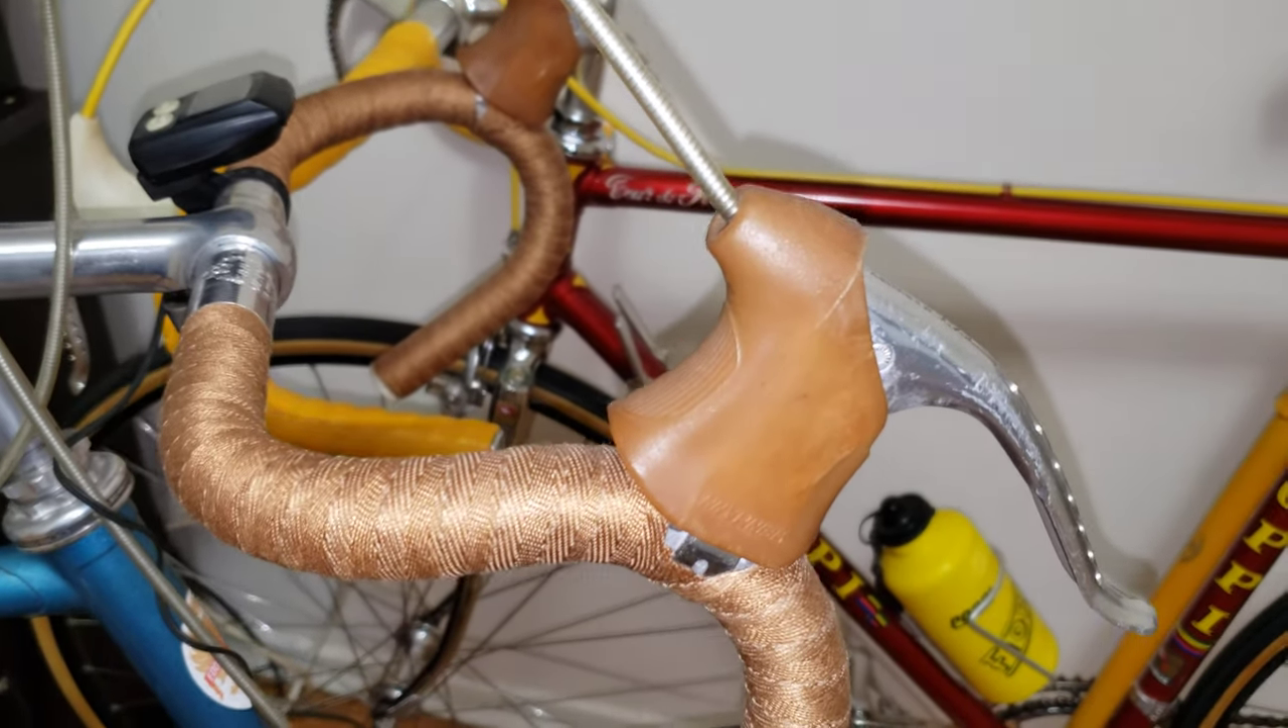So right here i've got the campagnolo brake lever hoods and look they just fit perfectly.